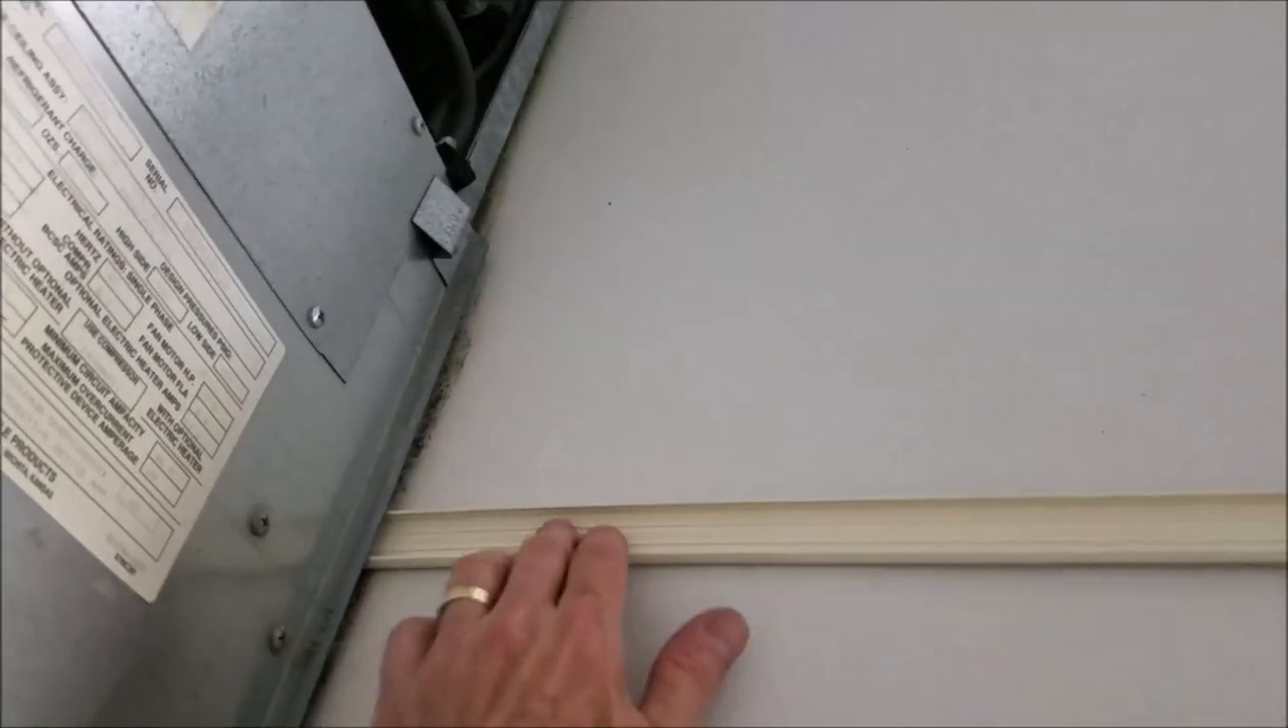Ok now the little gutter is in place and when it starts when I turn the air conditioner on it'll just follow and drip right off.